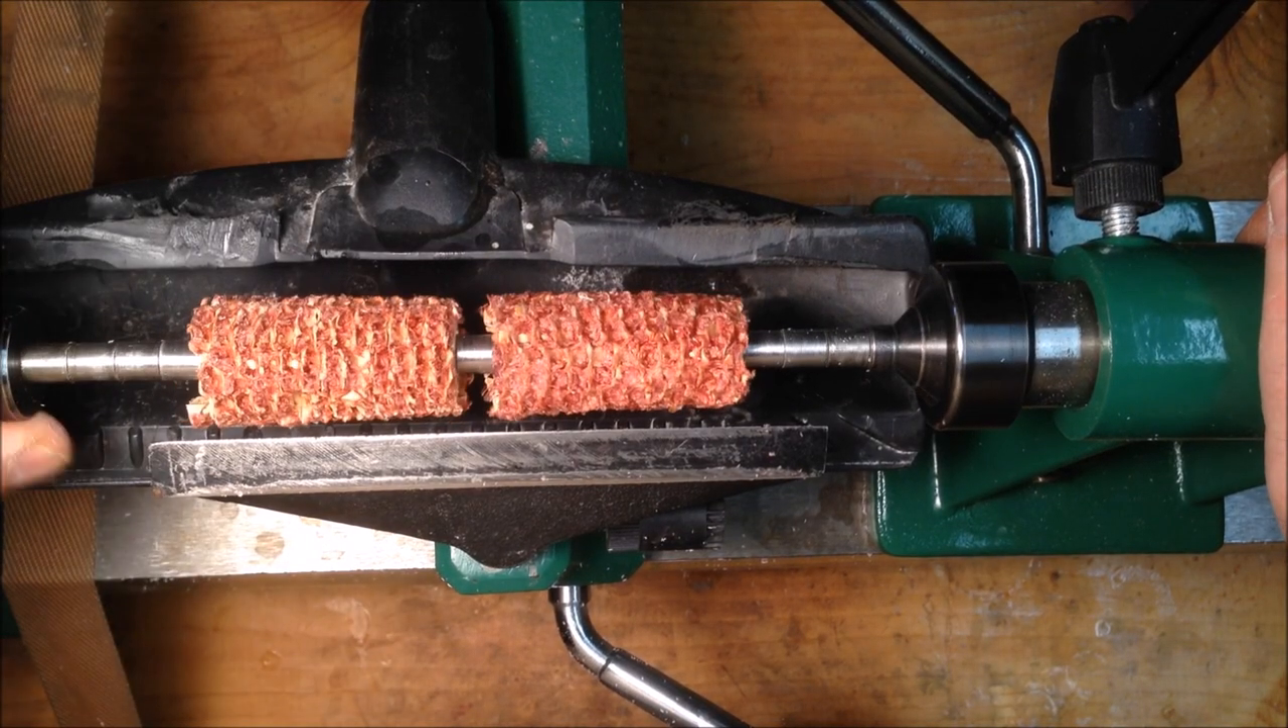I got my first set of corn cob blanks chucked up.